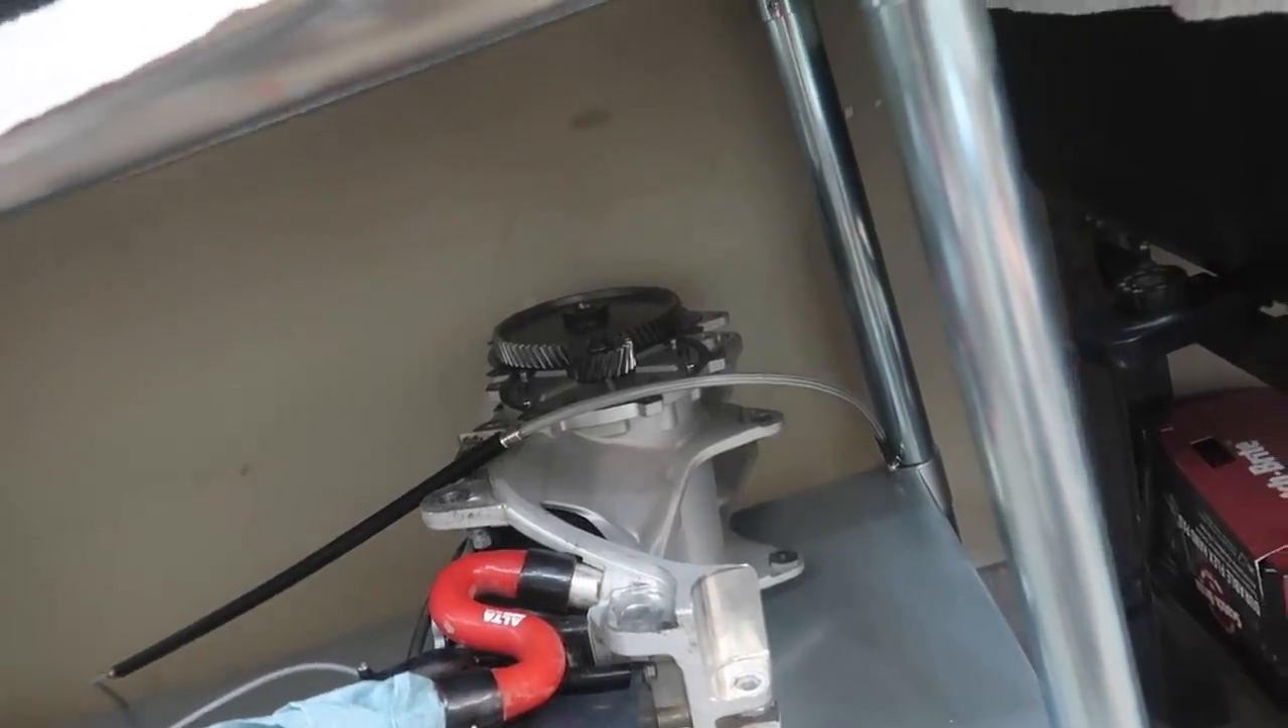I don't have the cover back yet.